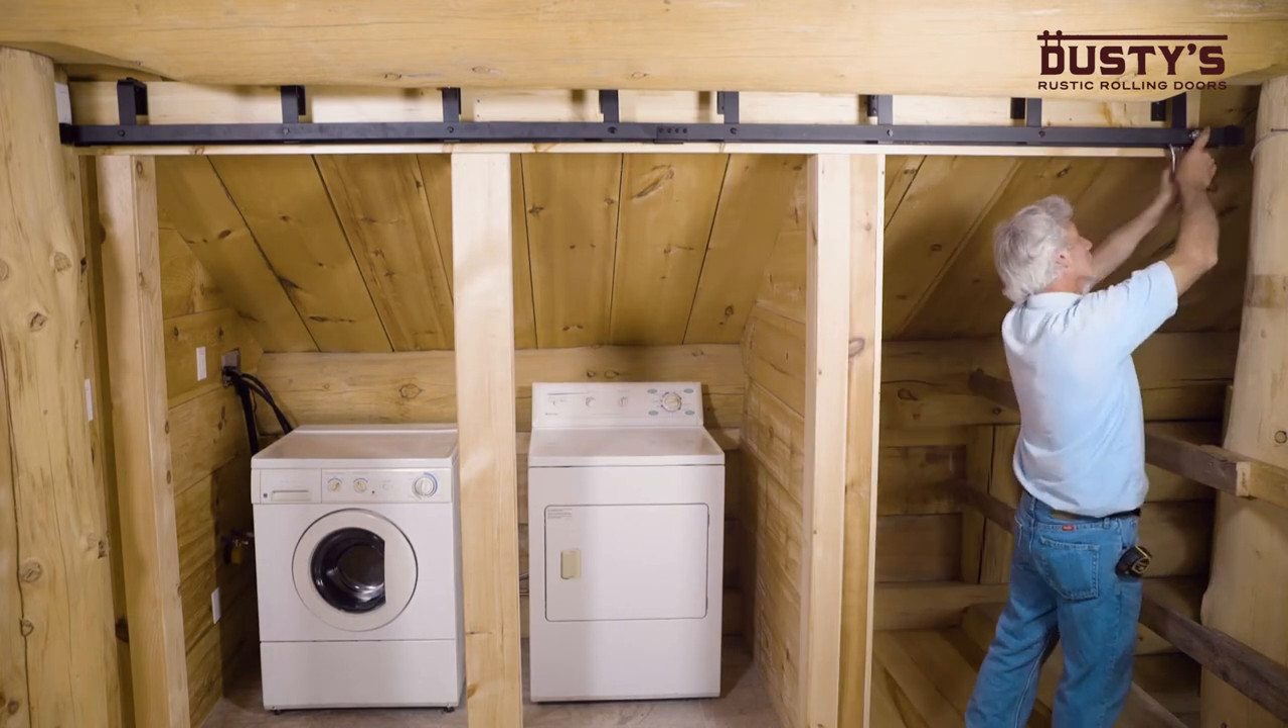You now have your tracks mounted.